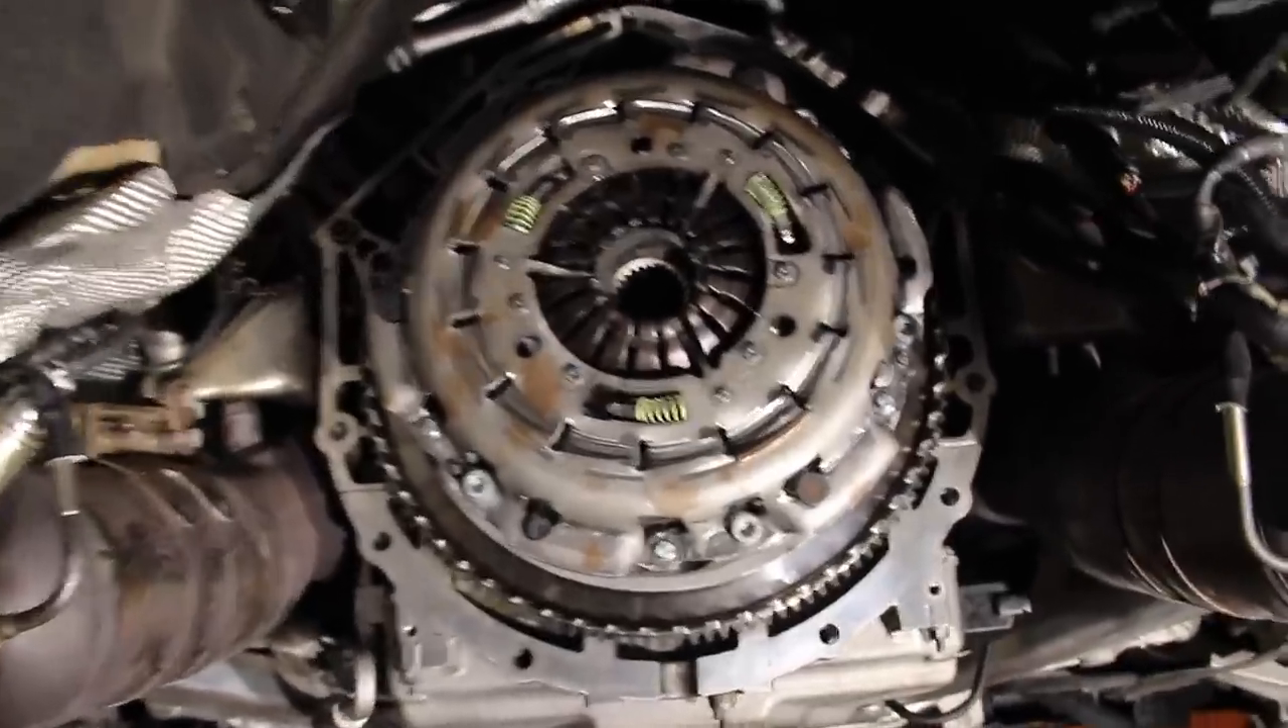I've got the flywheel on, we've got the clutch disc in there, and we have the pressure plate on.